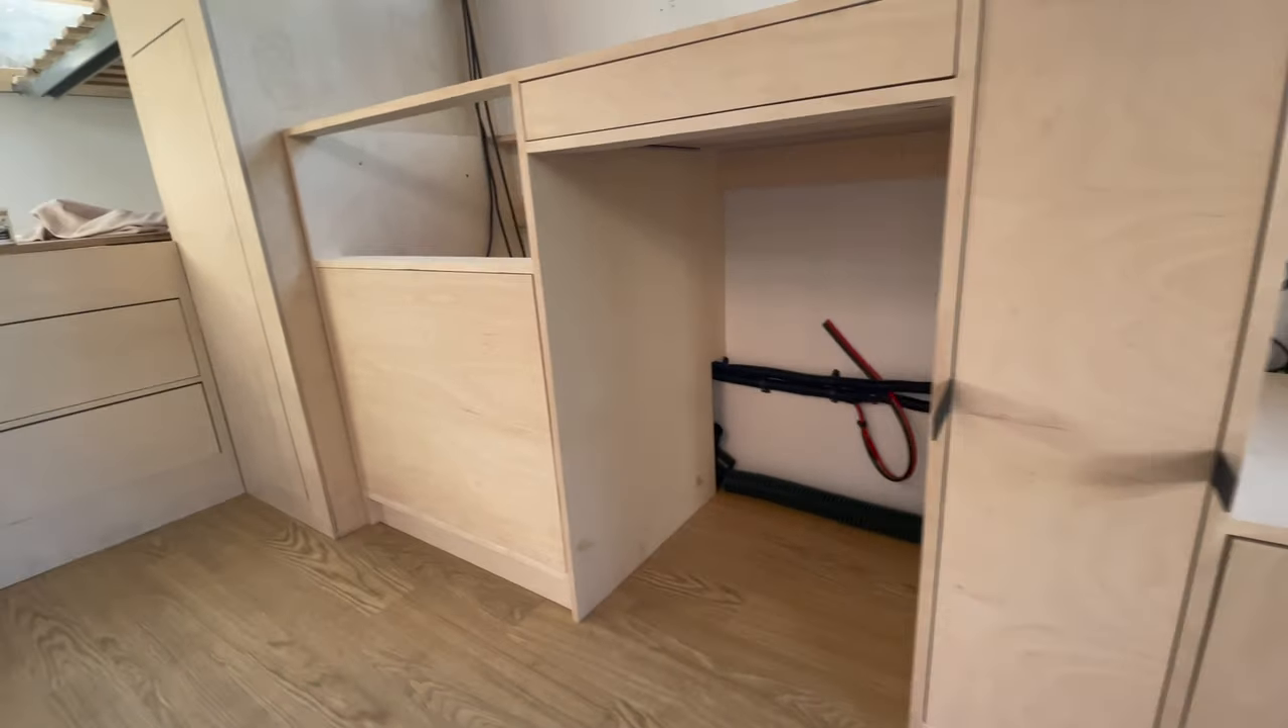We've done plumbing we've built a carcass we've built drawers we've laminated edges.